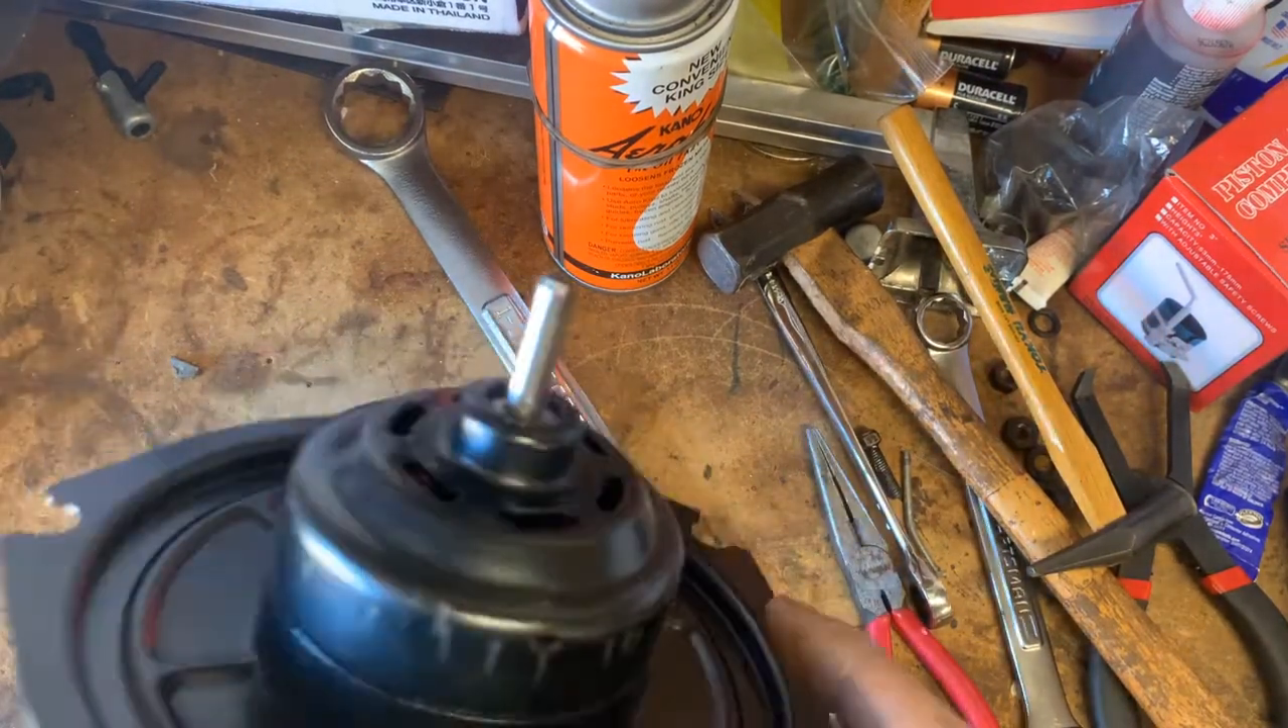So the motor is removed with flange.